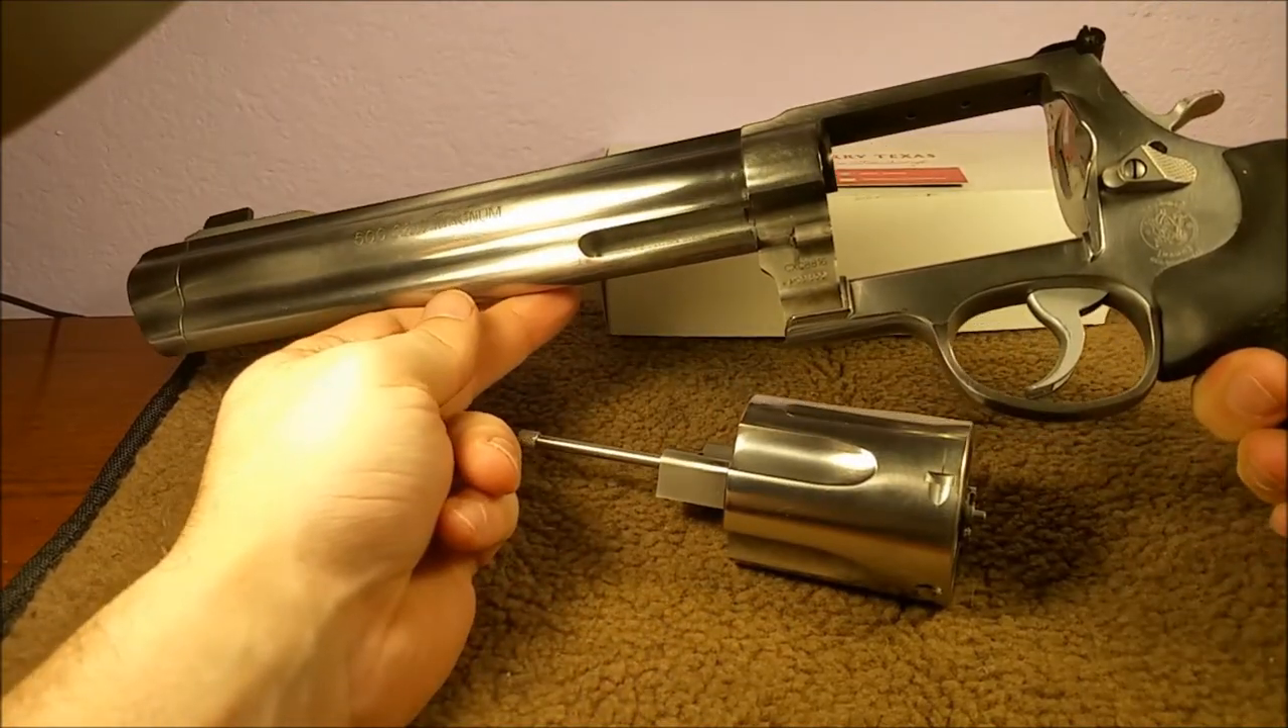Now we have an empty frame.